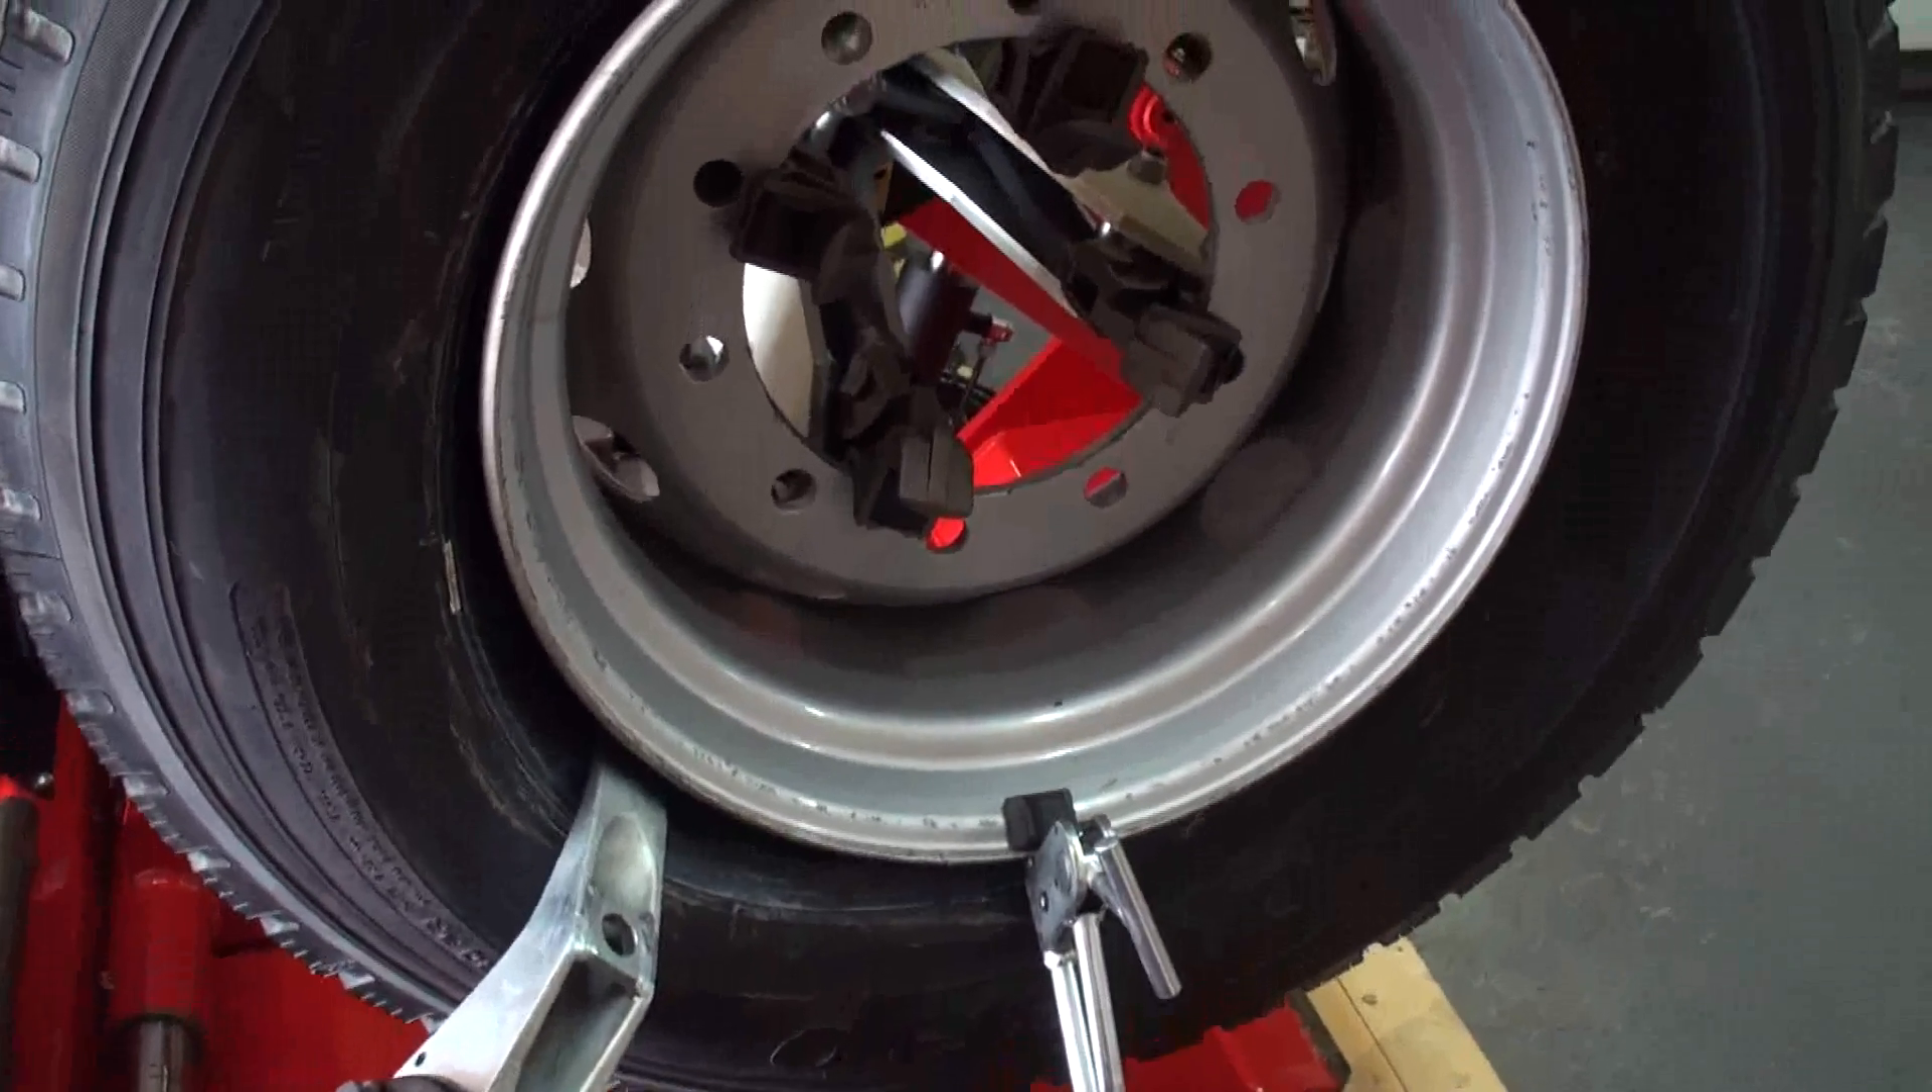As you can see as you can see your tire is now mounted.